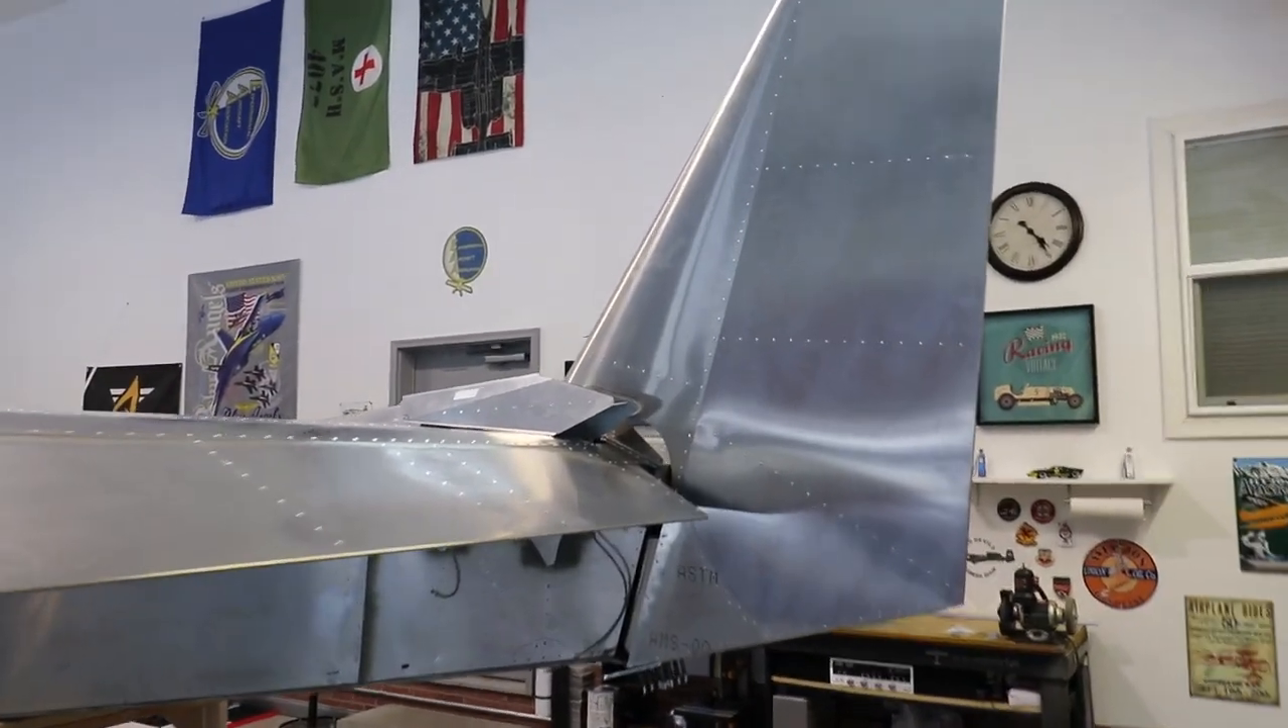I've put the rudder on the airplane.